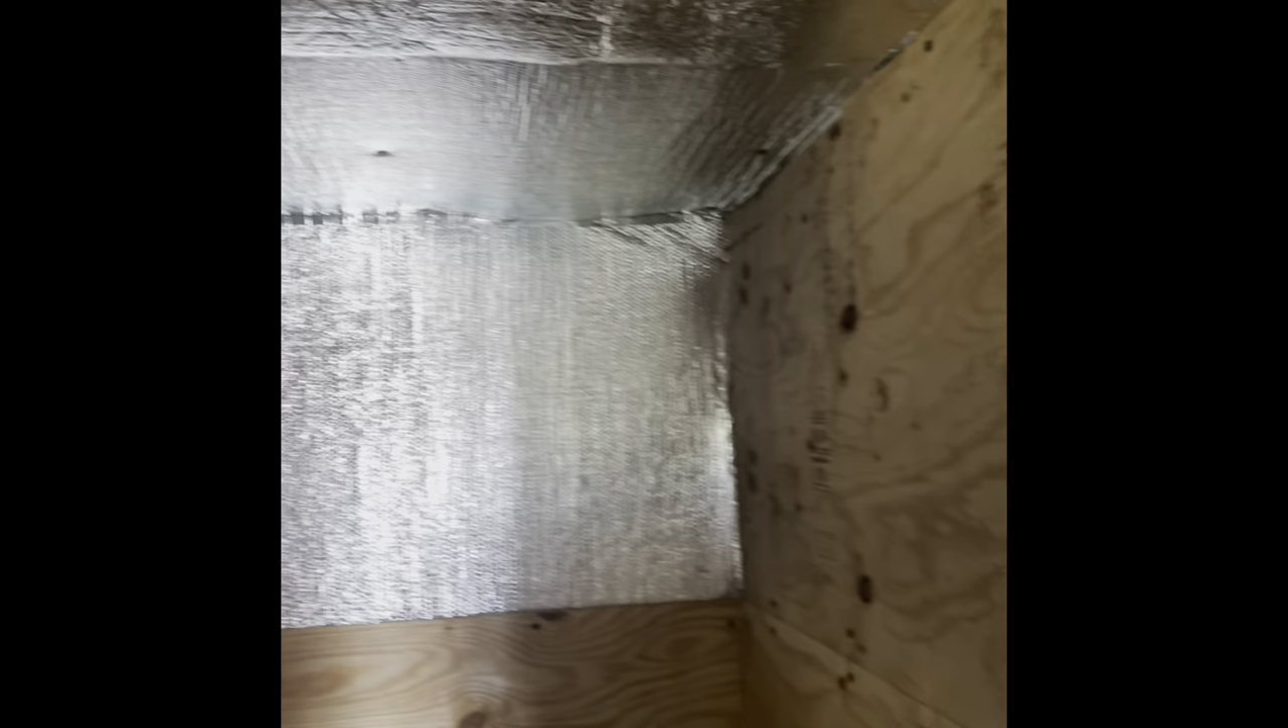And then we've just started adding the last layer, which is the plywood that's going to go up over all of the insulation.